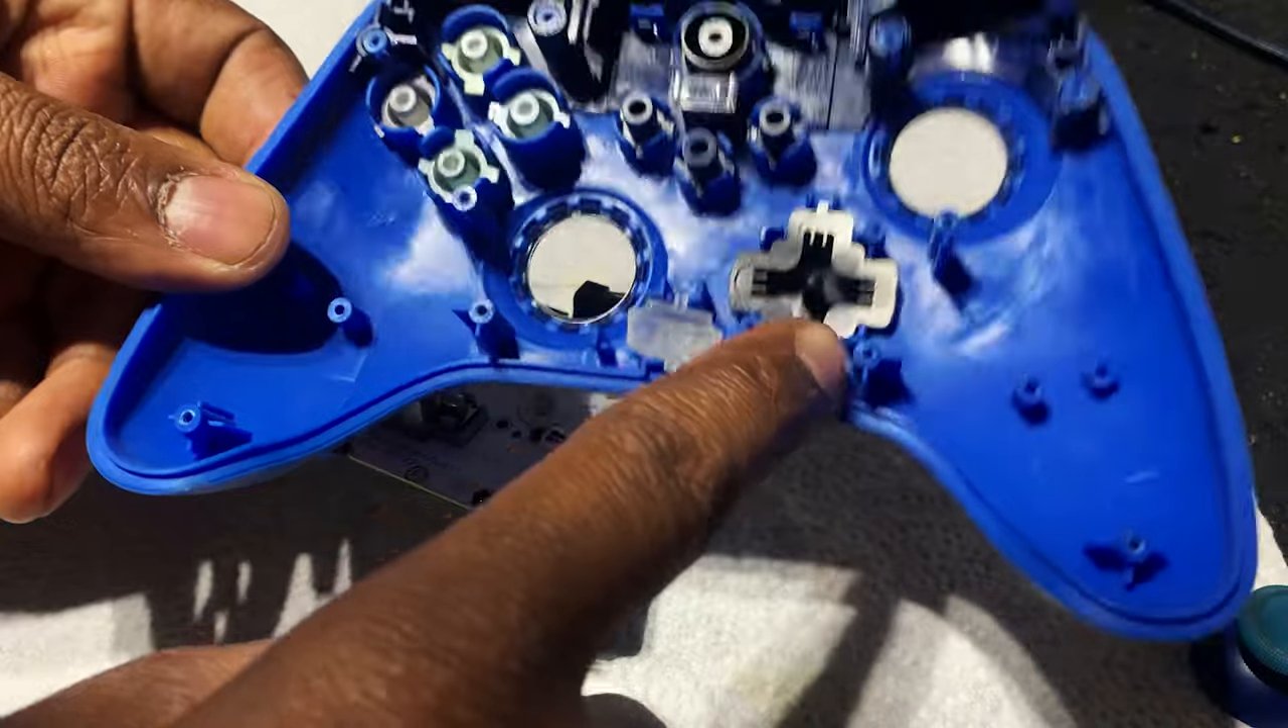All right so i got all the buttons got all the buttons reinserted.